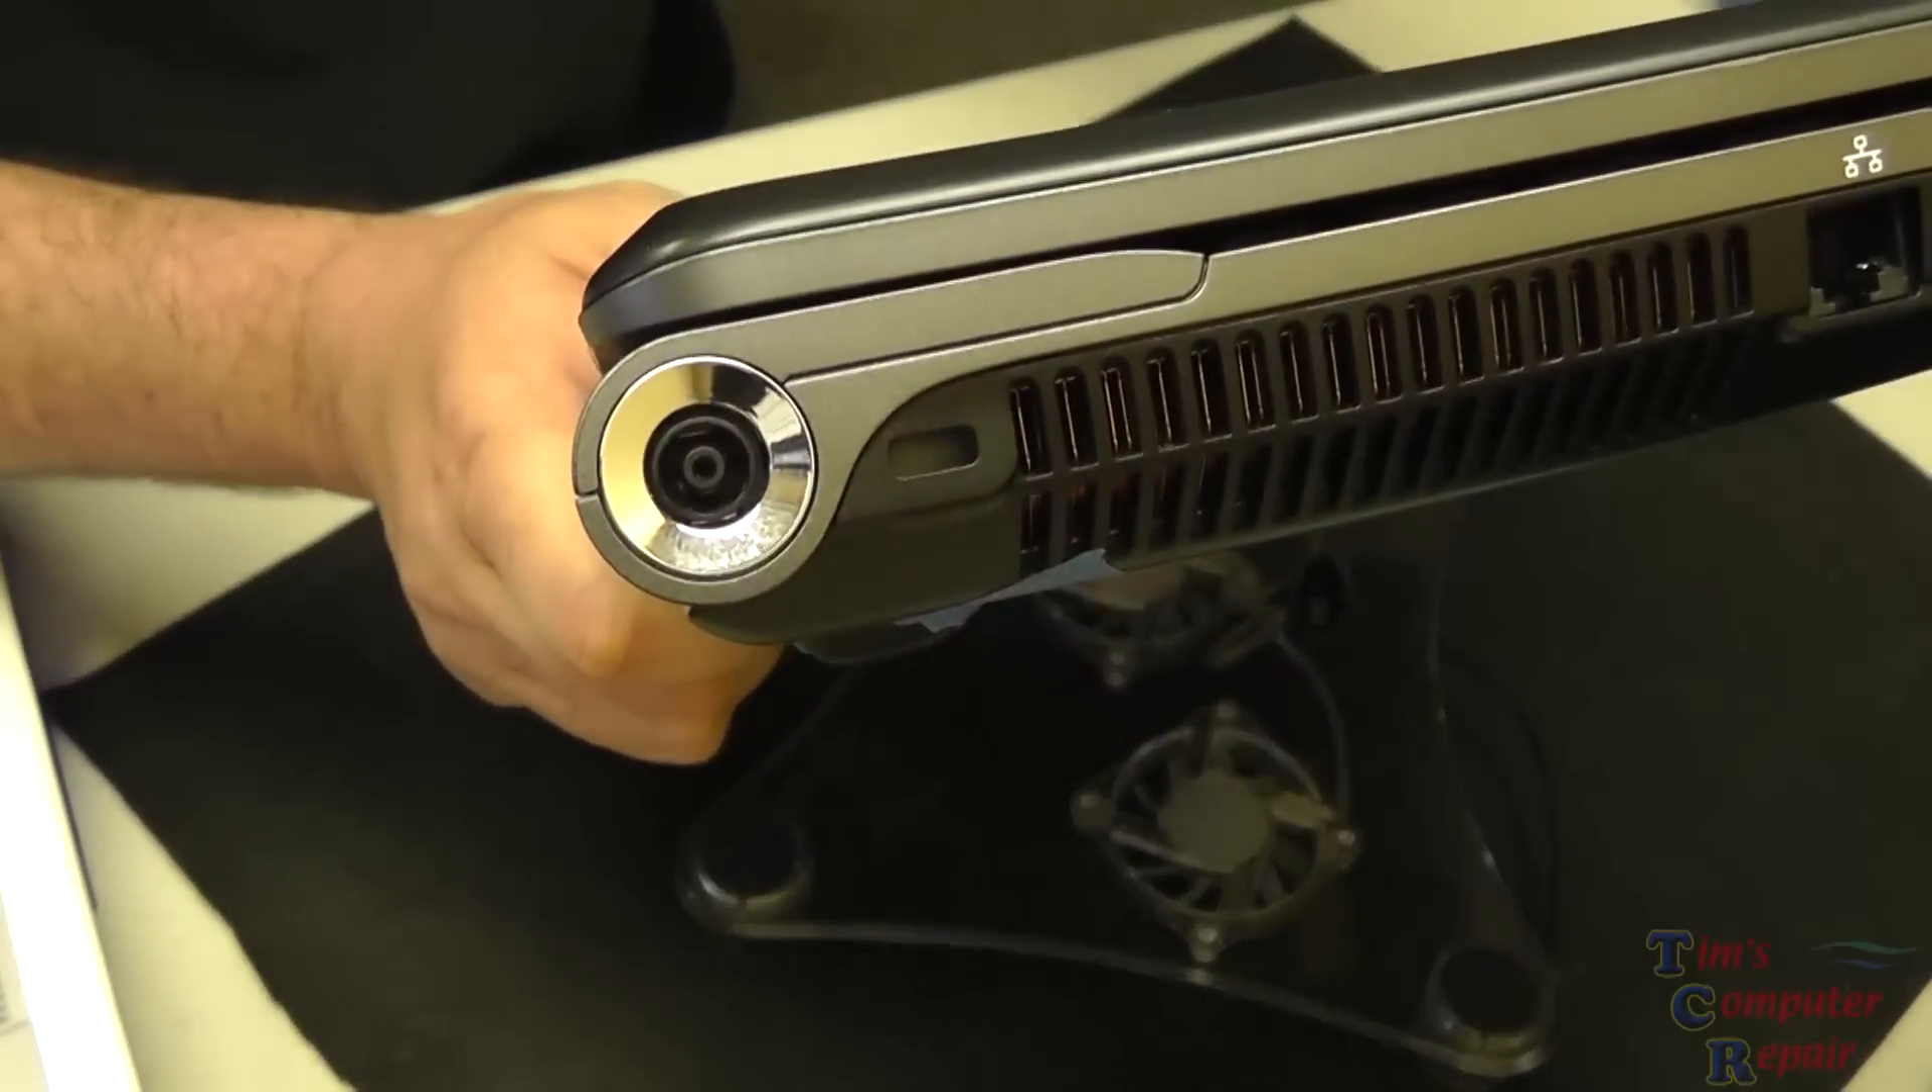And there's our new power jack looking good that's how it should look.